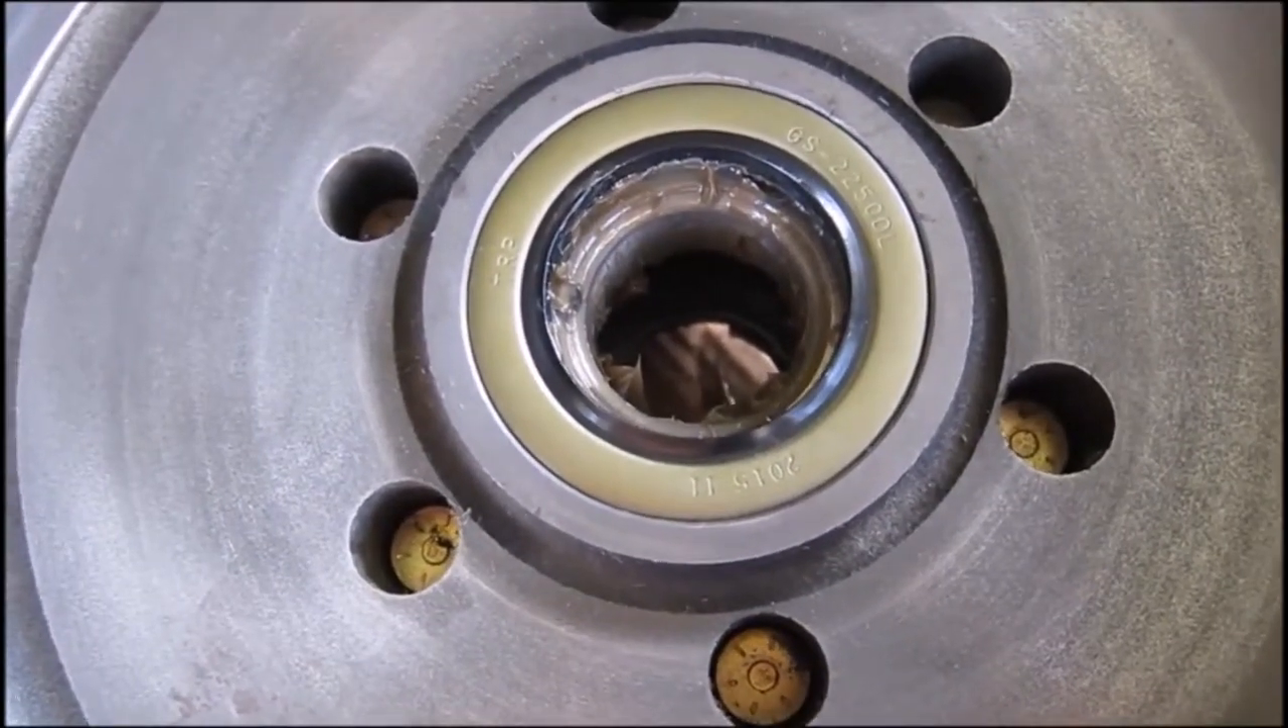The grease seal is in place.